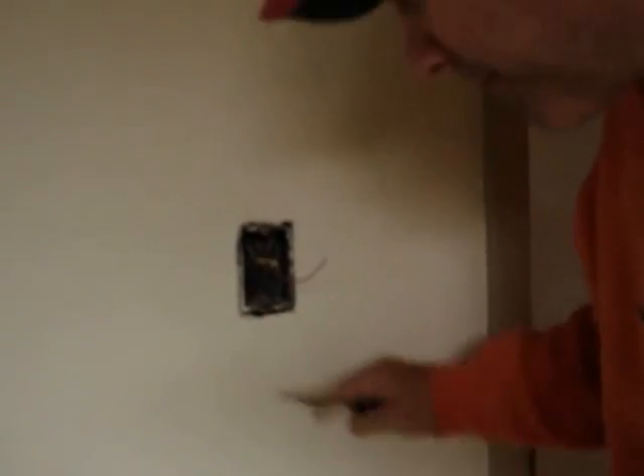Okay, basically what I've done here now is I've taken the switch off, and I've cleaned the edges around with a razor knife to free up the box.